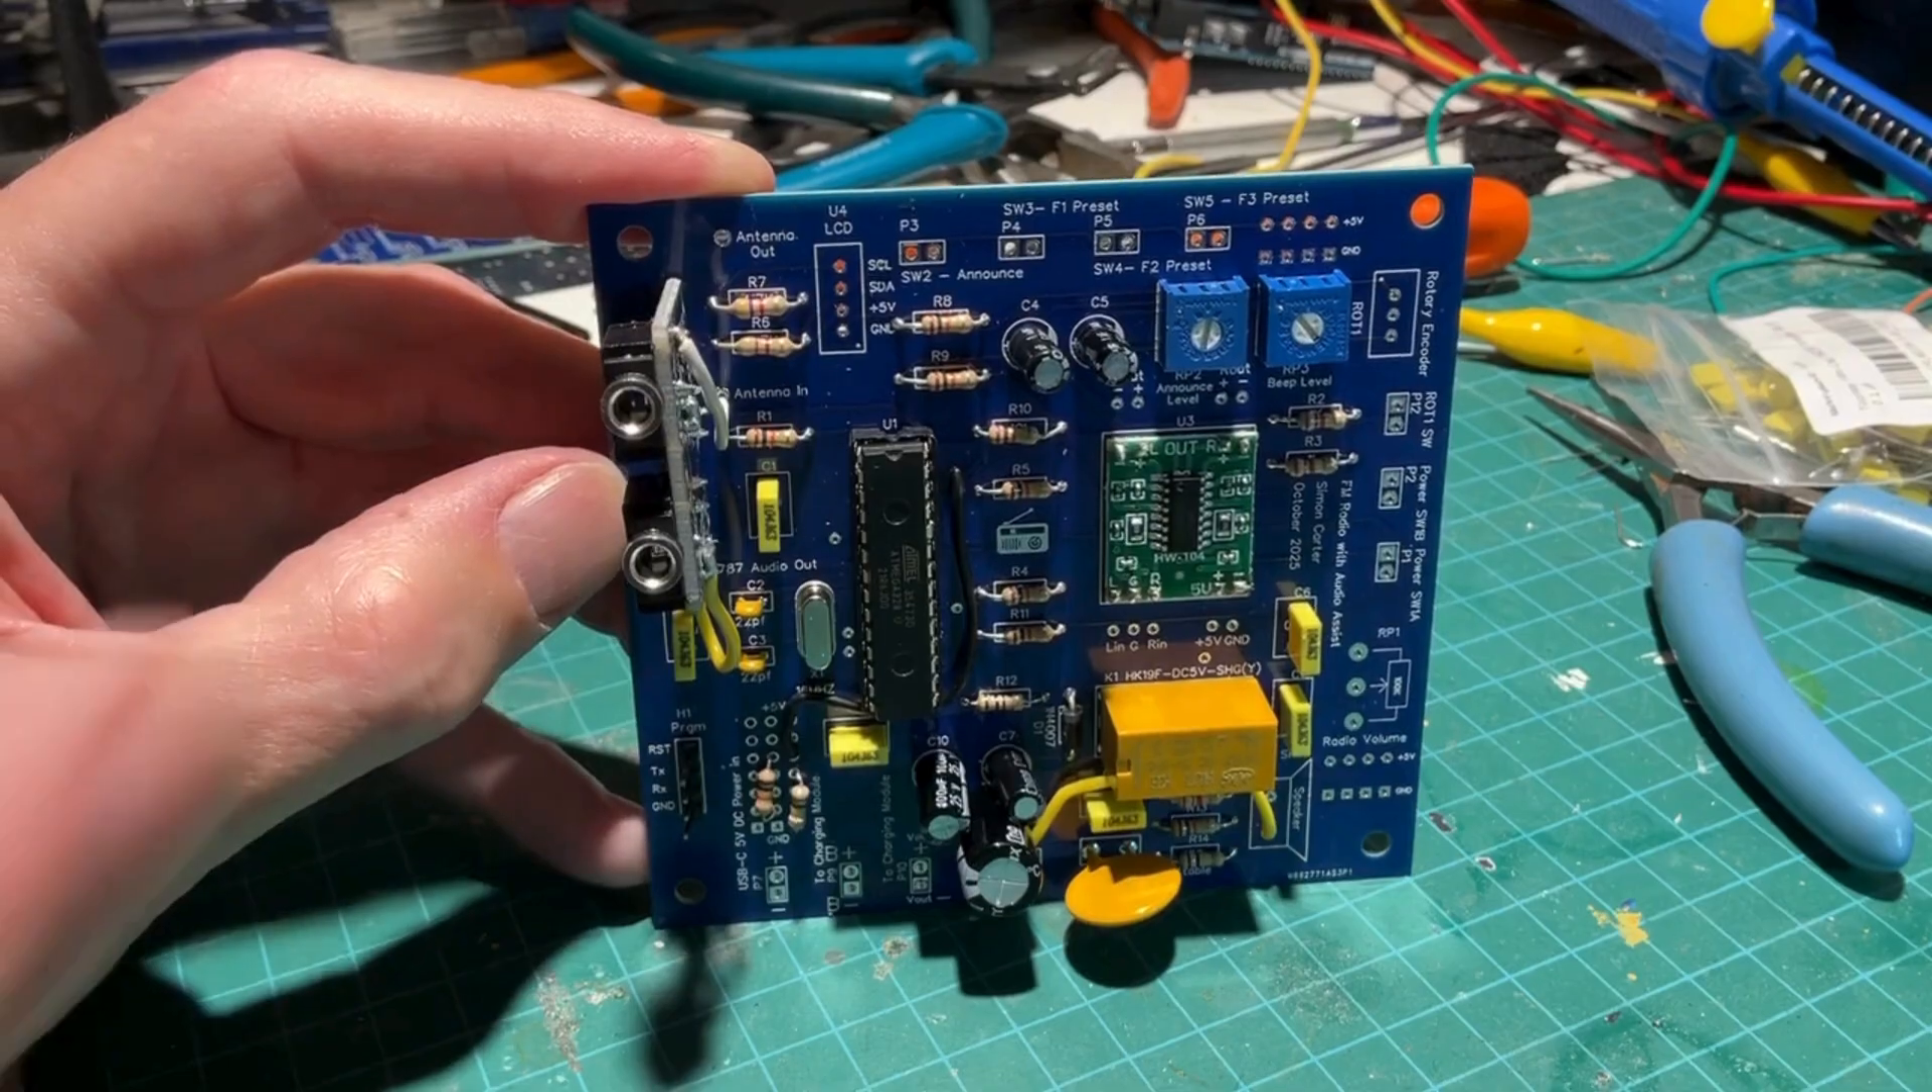And as you can see here All the major components are on the board.